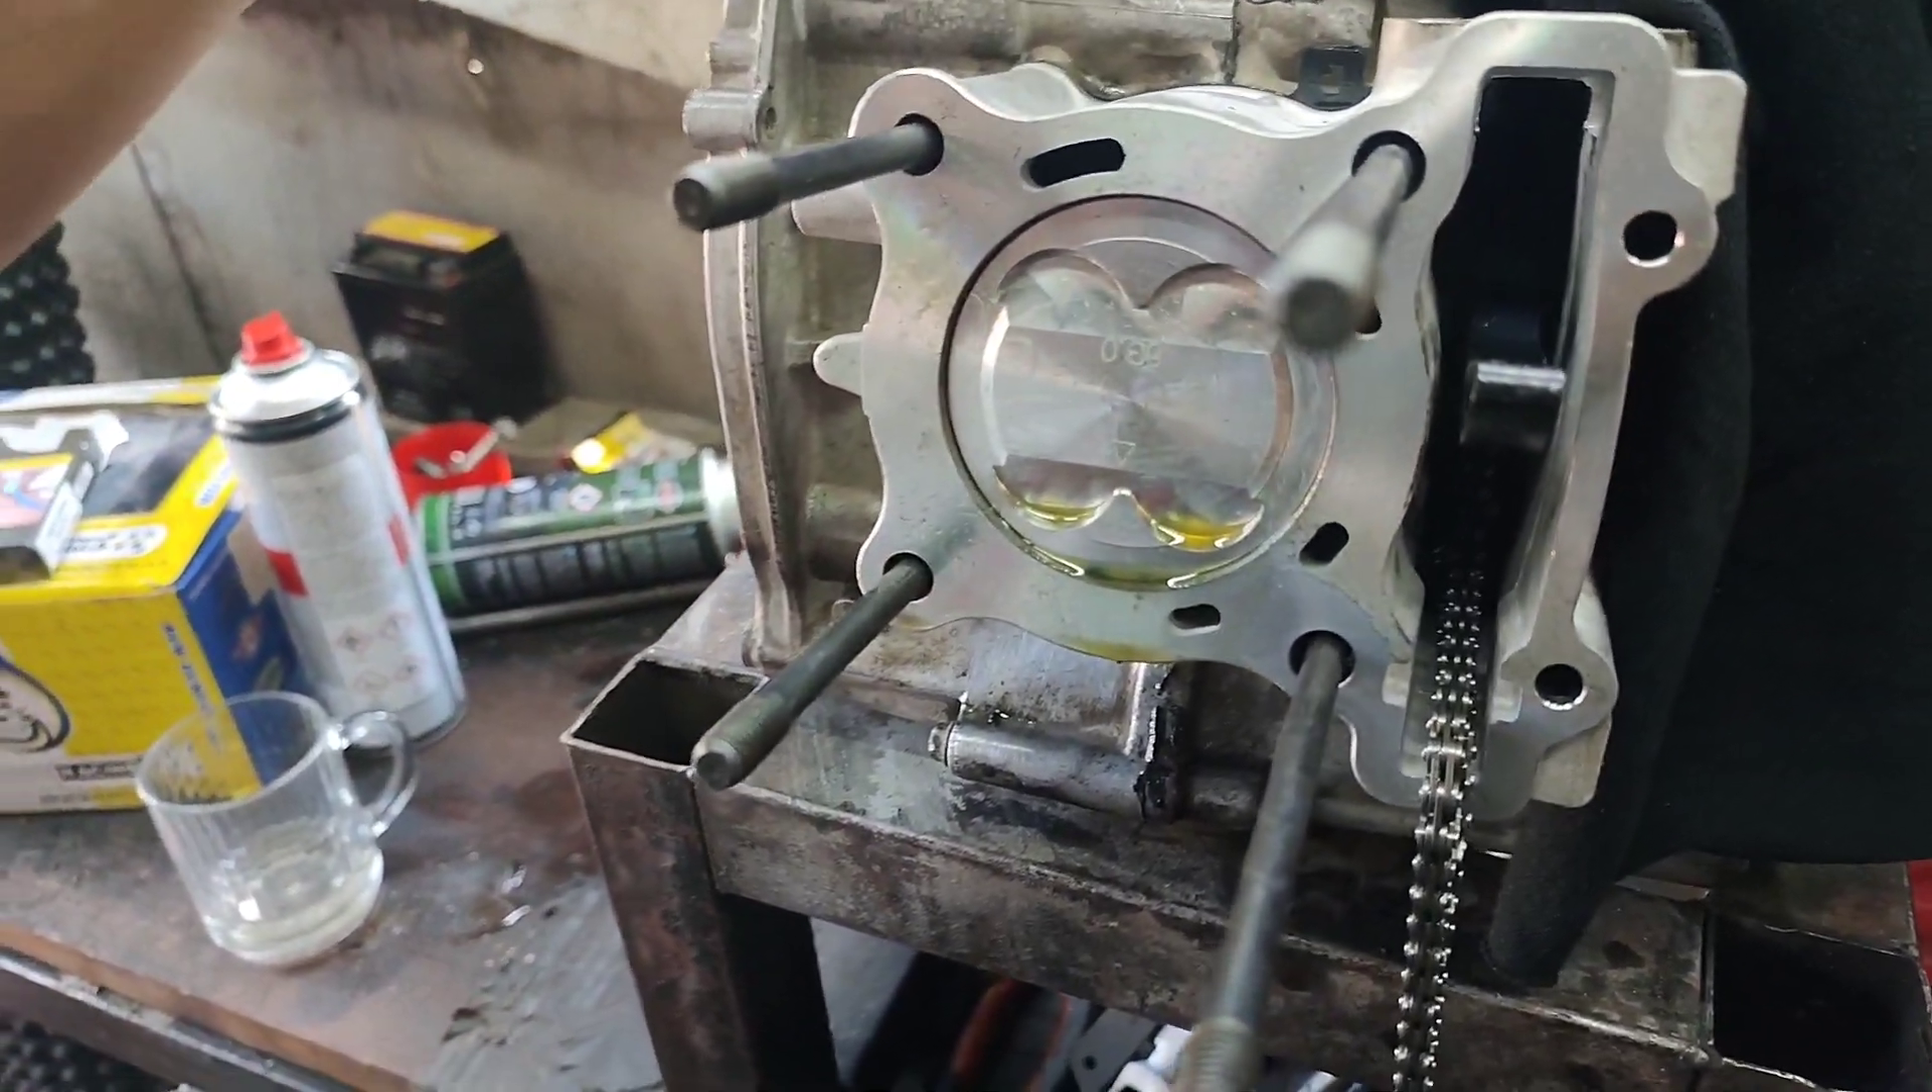Silindir pistonumuz takıldı. alıştırmaları yapıldı. güzel. Egzantrik zincir takıldı.